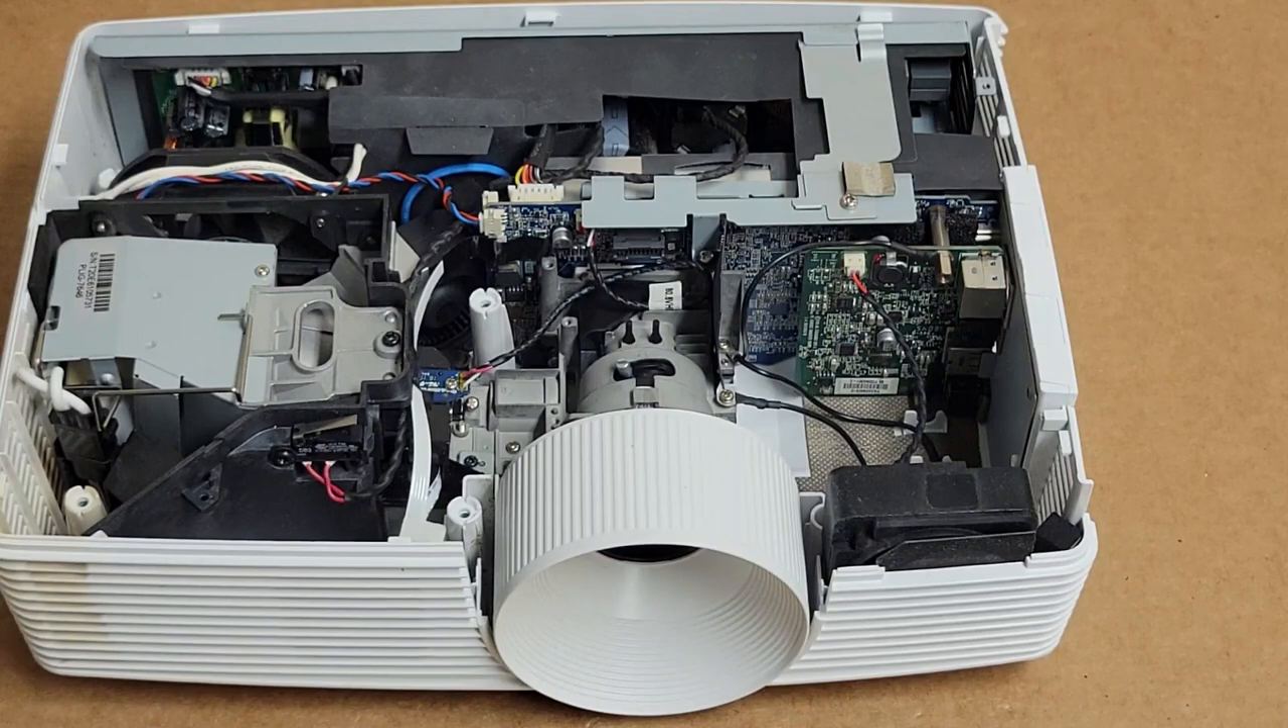We have our focus ring back on.